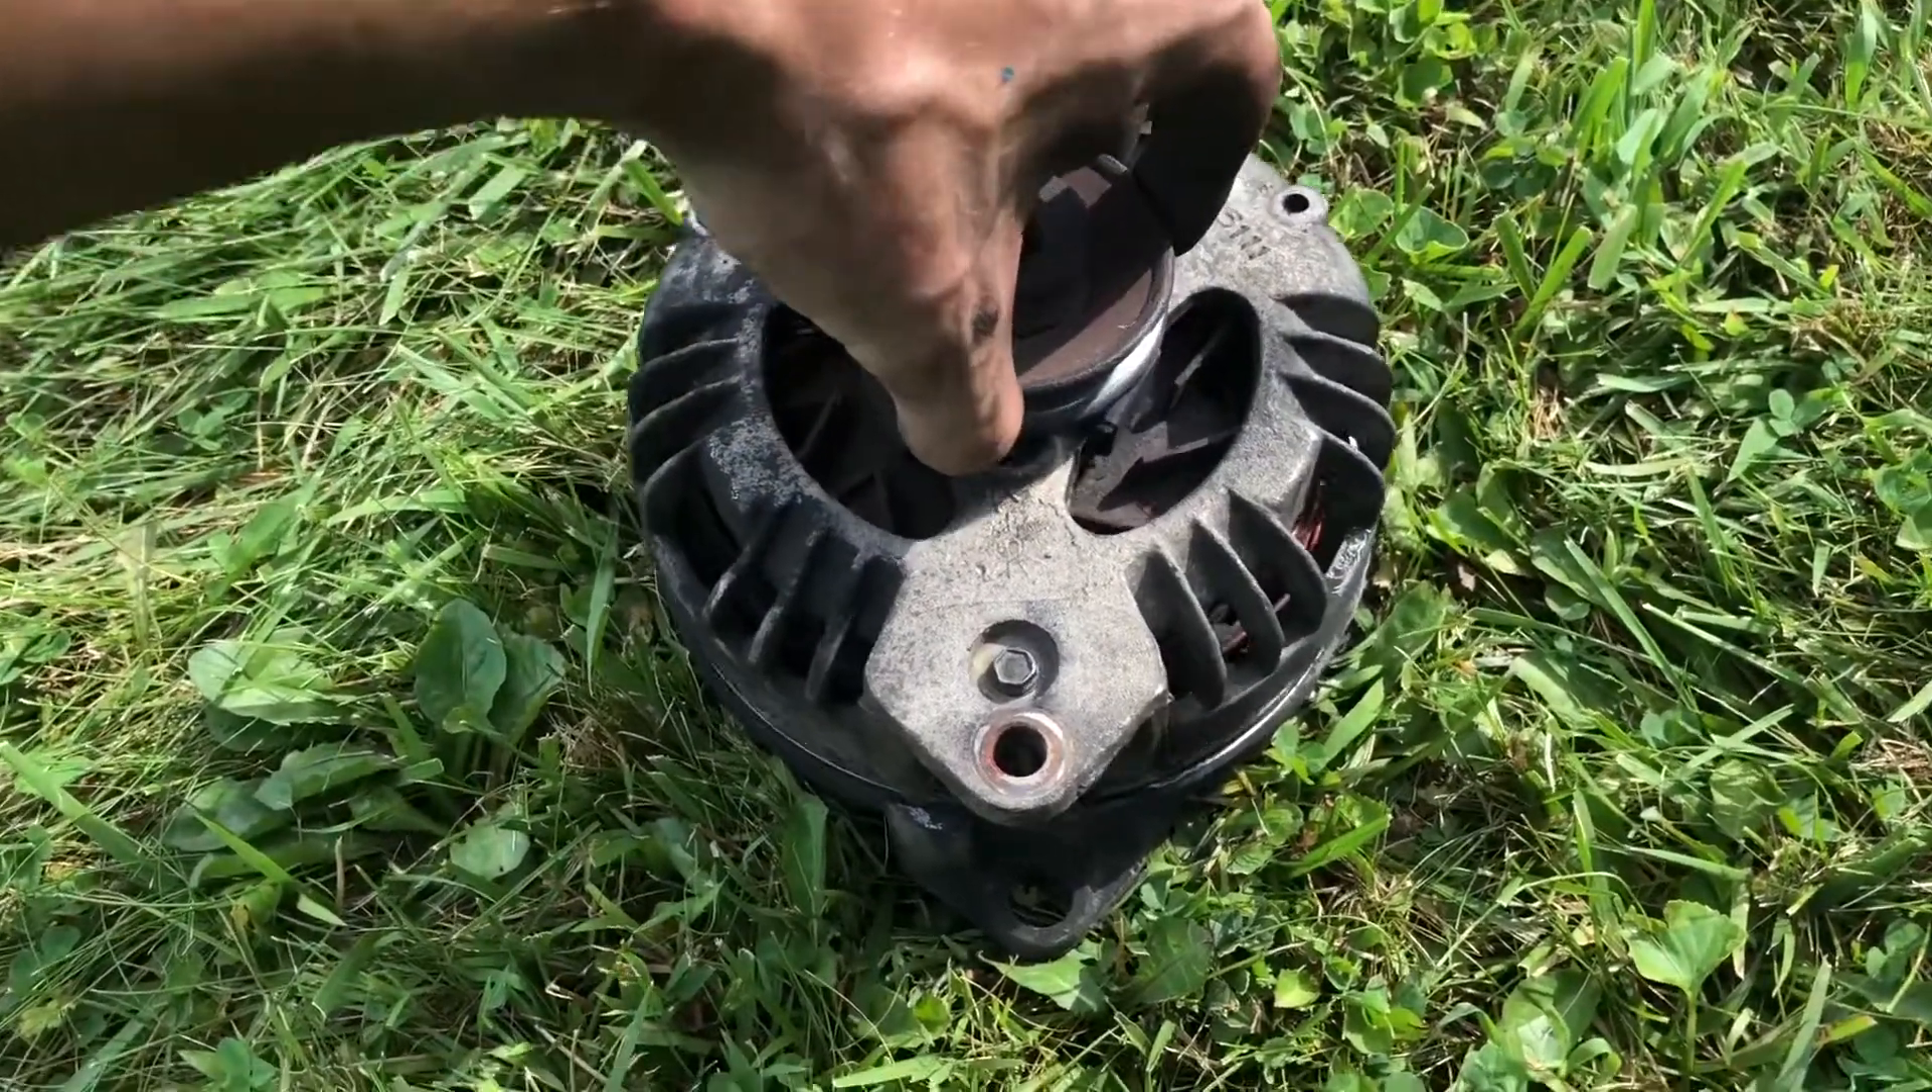Okay guys, the alternator is out. Here it is.